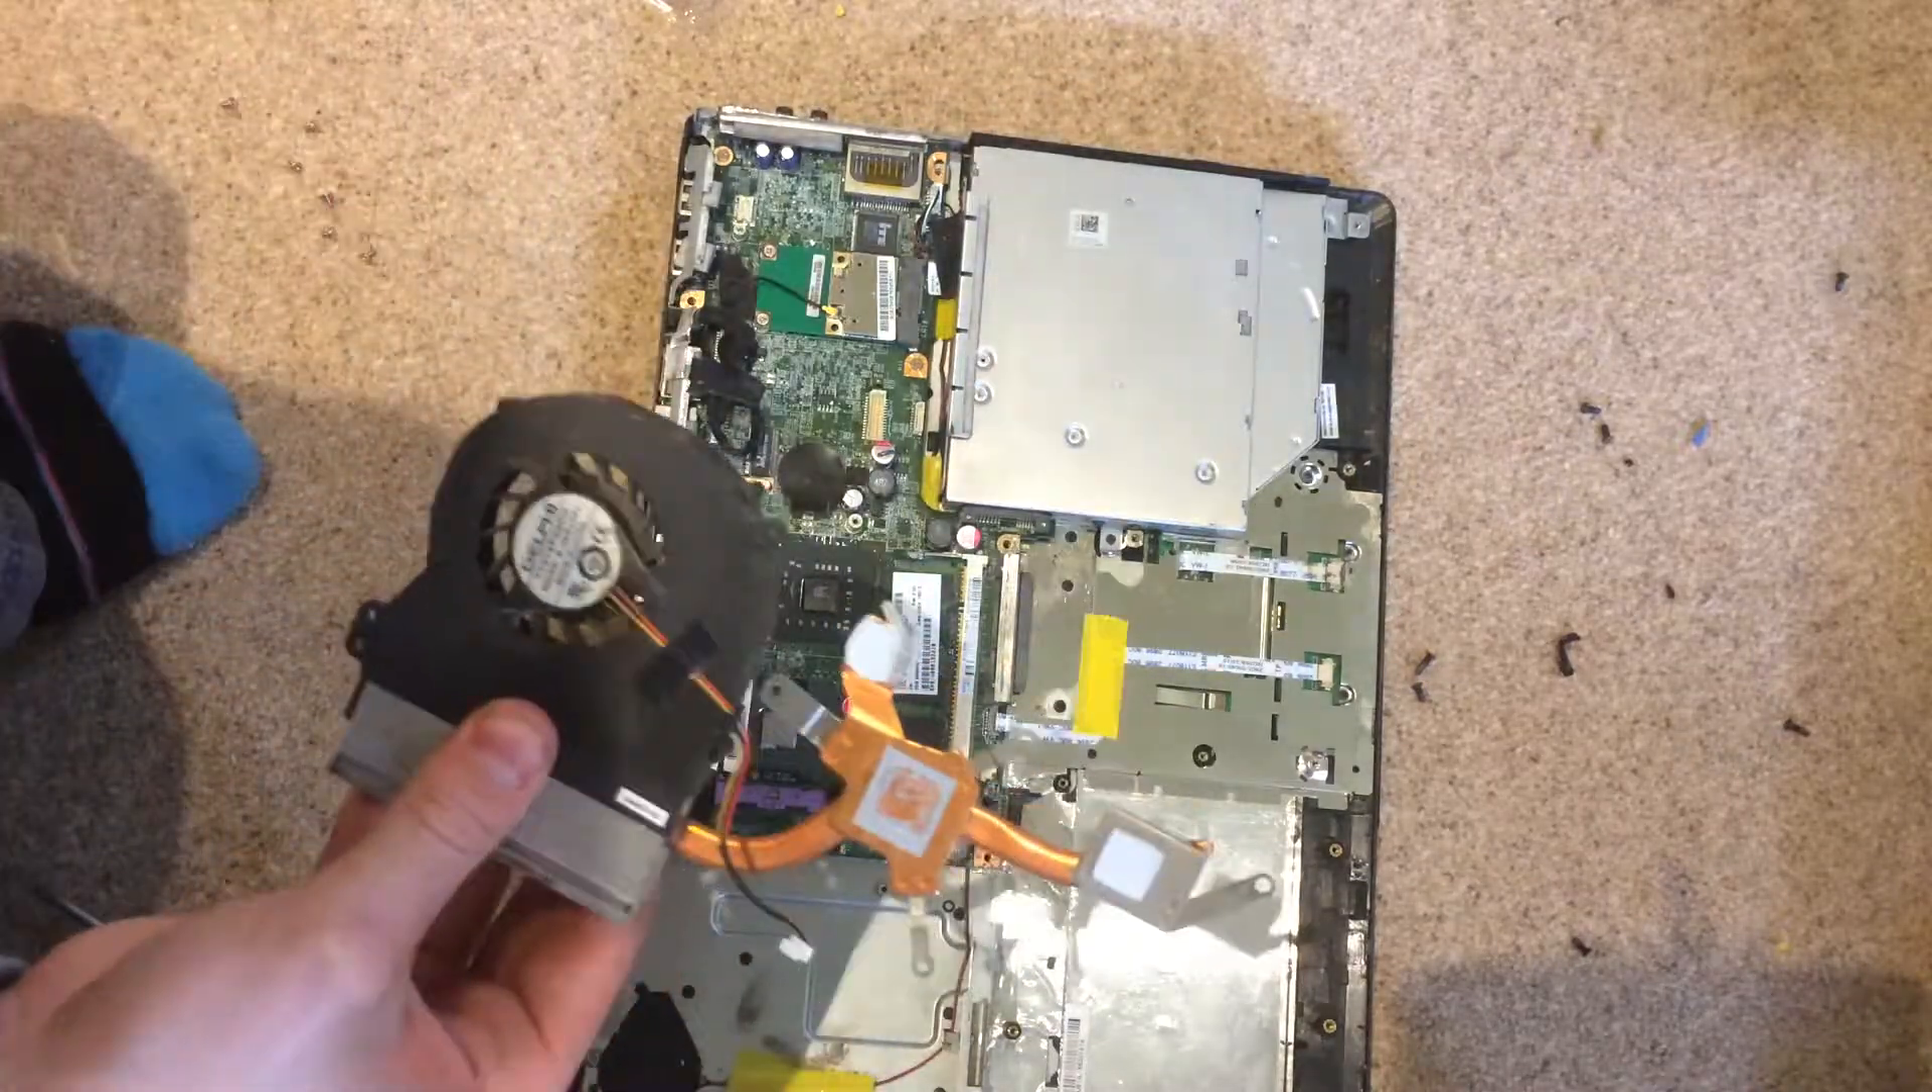And there we go out comes the heatsink assembly.